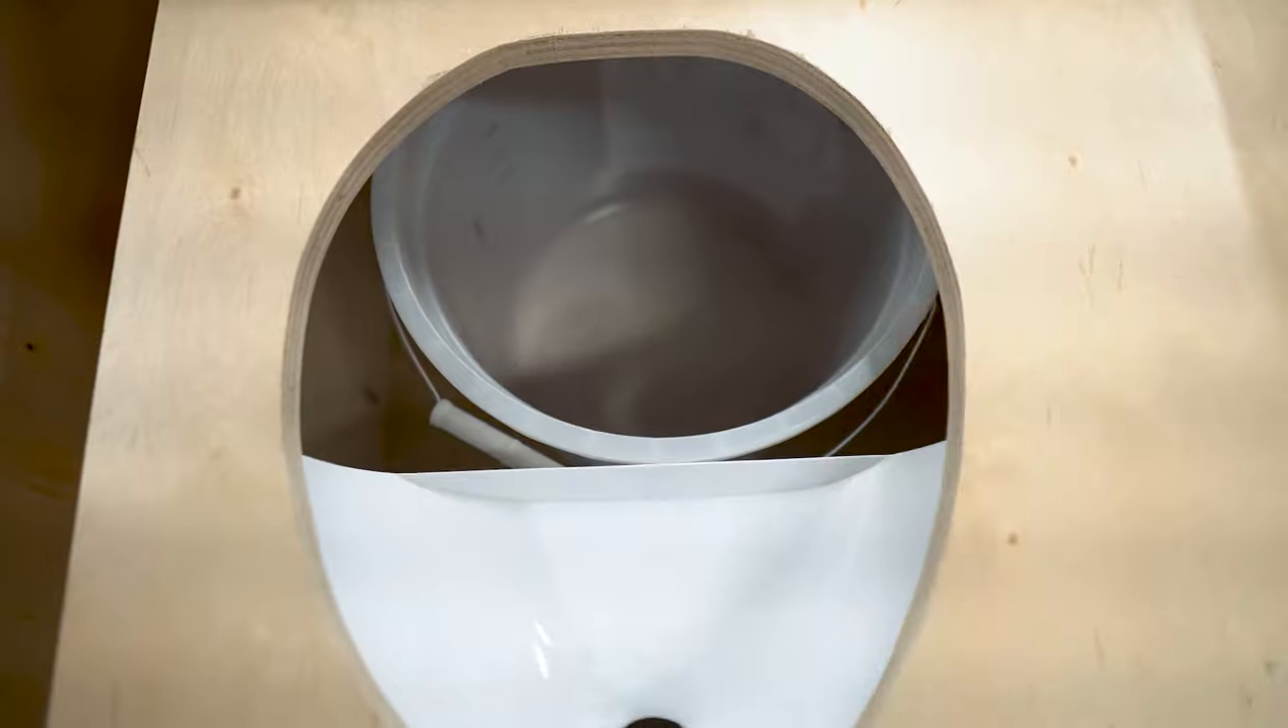As you can see there are gaps between the round number two bucket and the urine container, which can cause a huge mess if we're not careful.